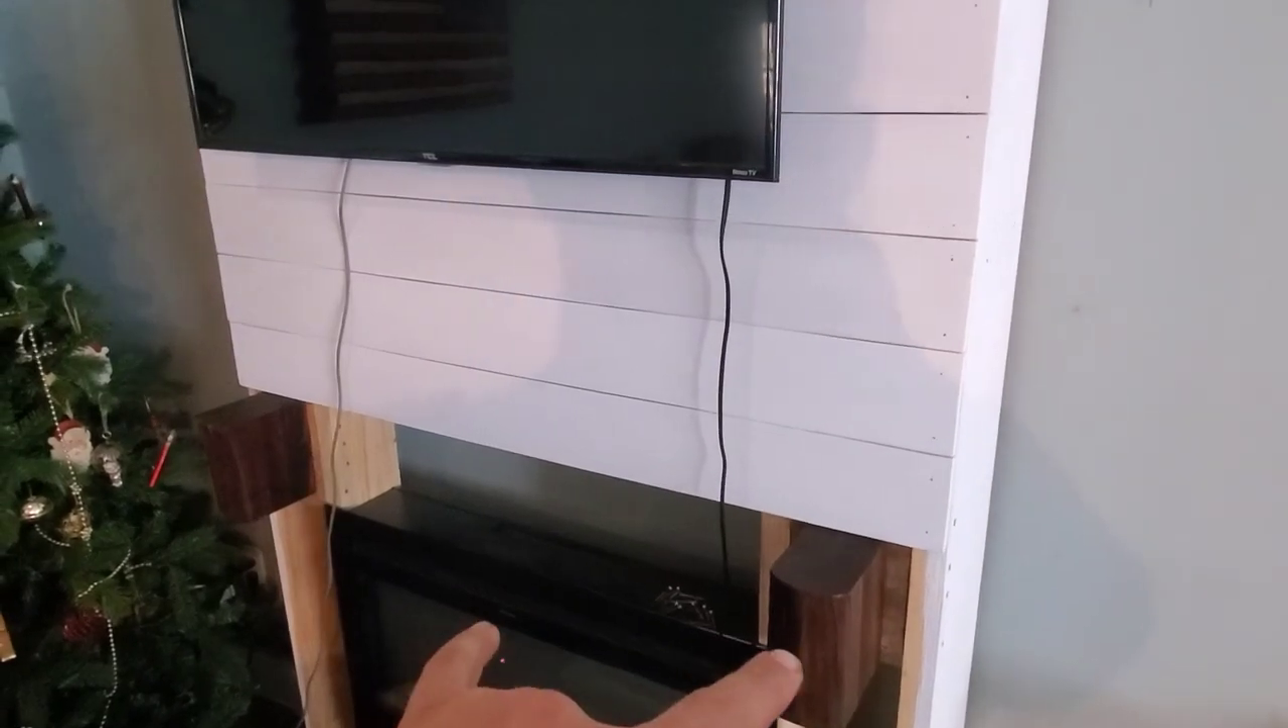So, the TV is mounted.